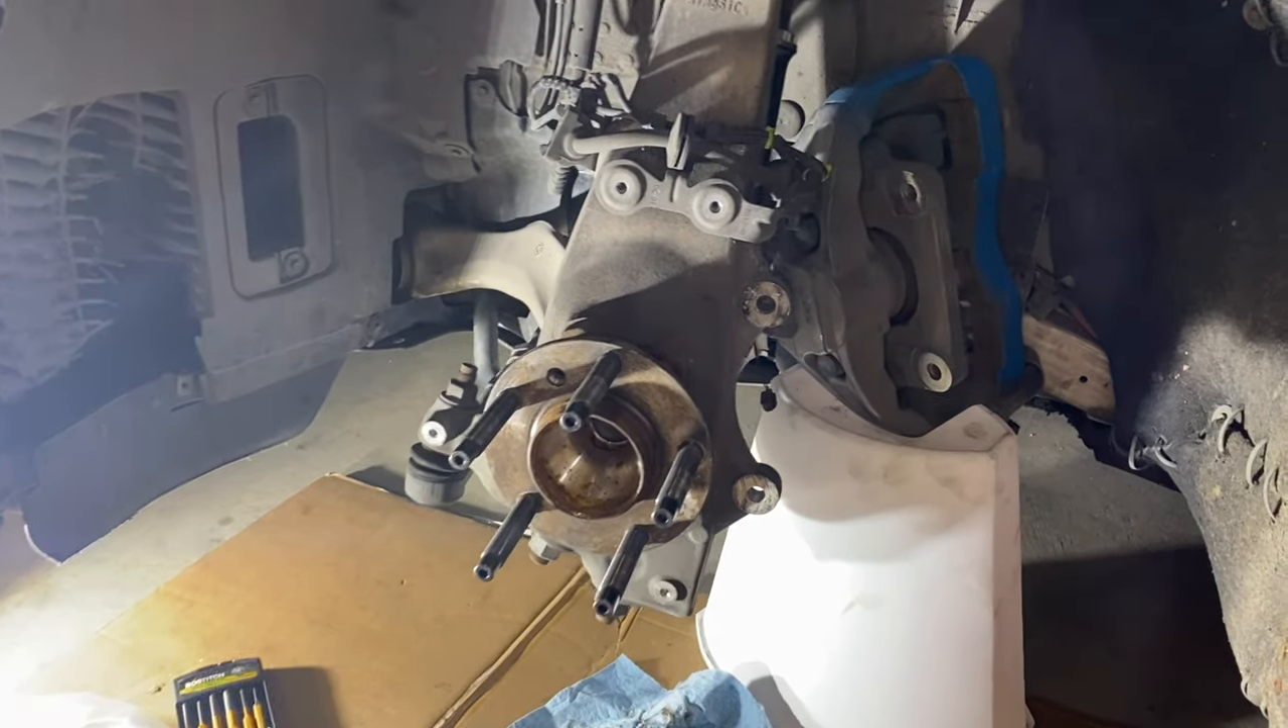Okay, so we swapped sides real quick, and we've got the old rotor off.